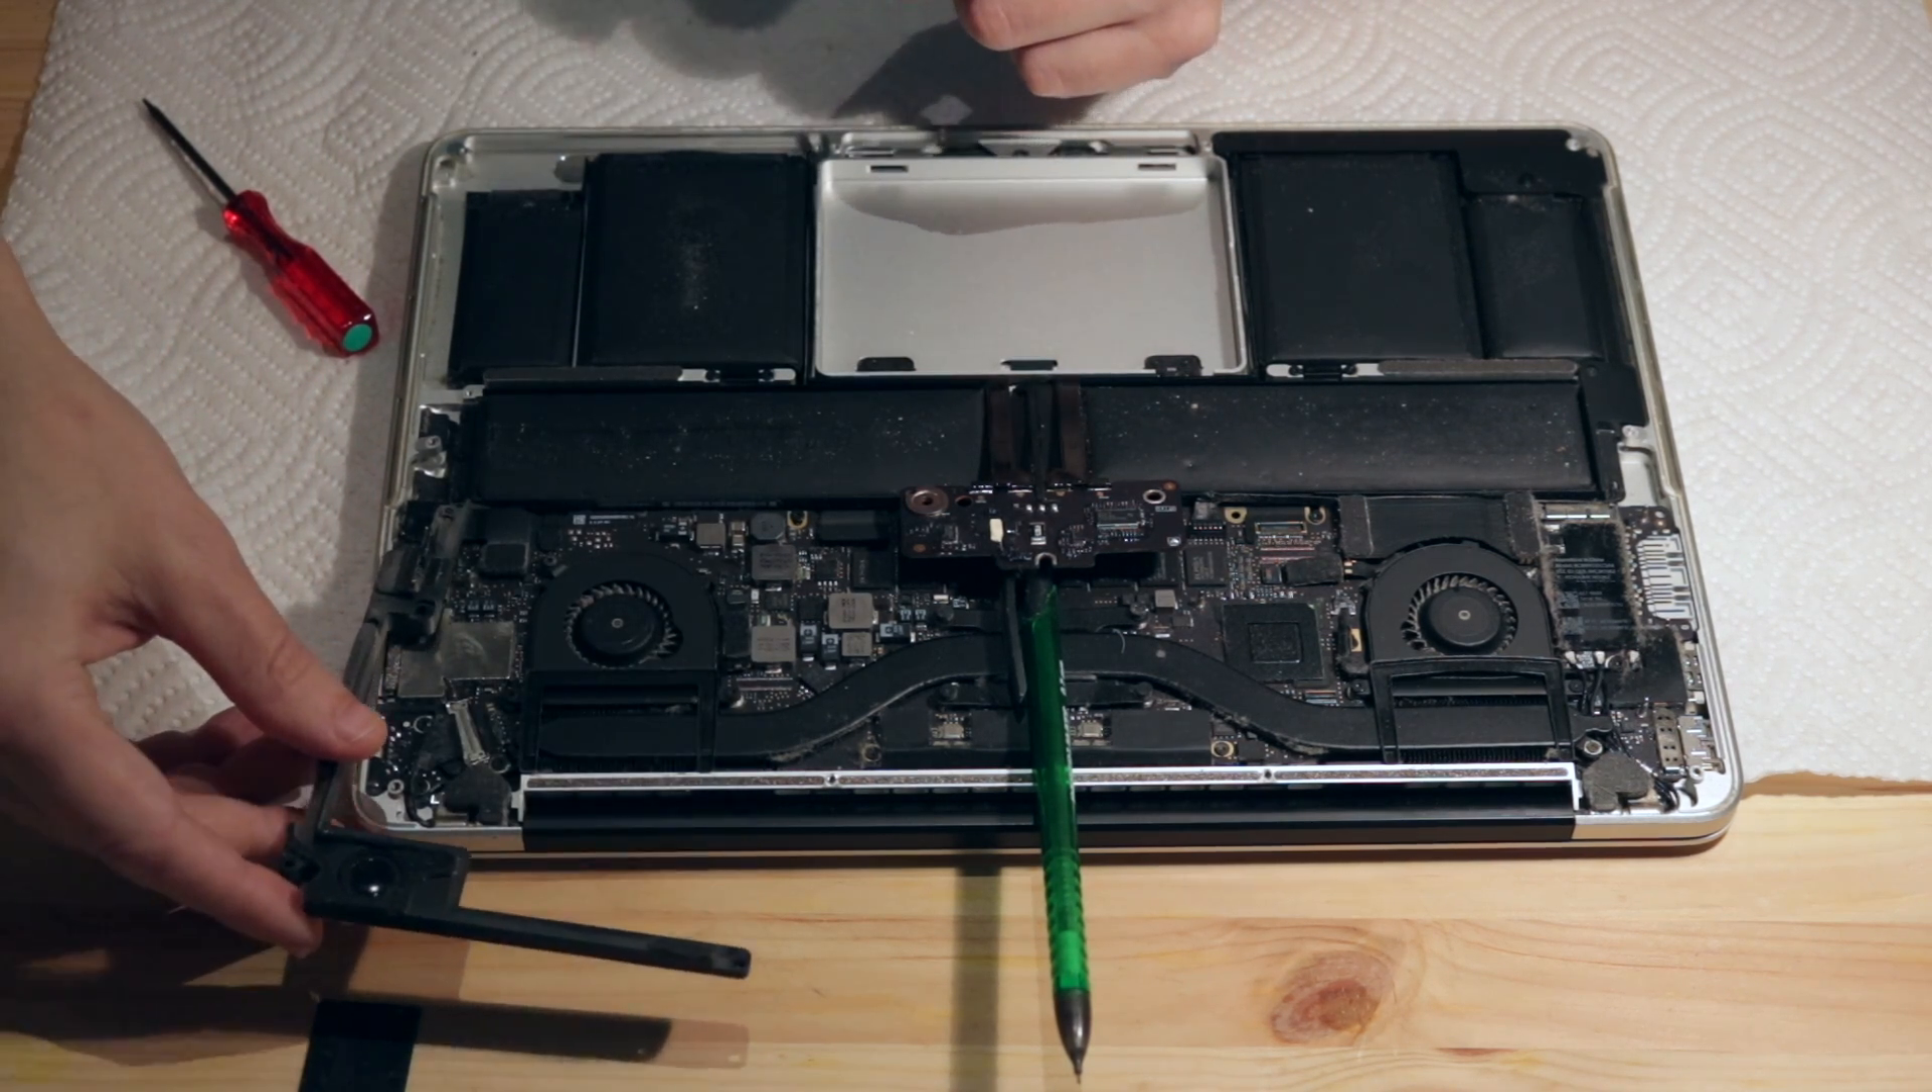And yeah, speaker is out. And this exposes these battery packs.